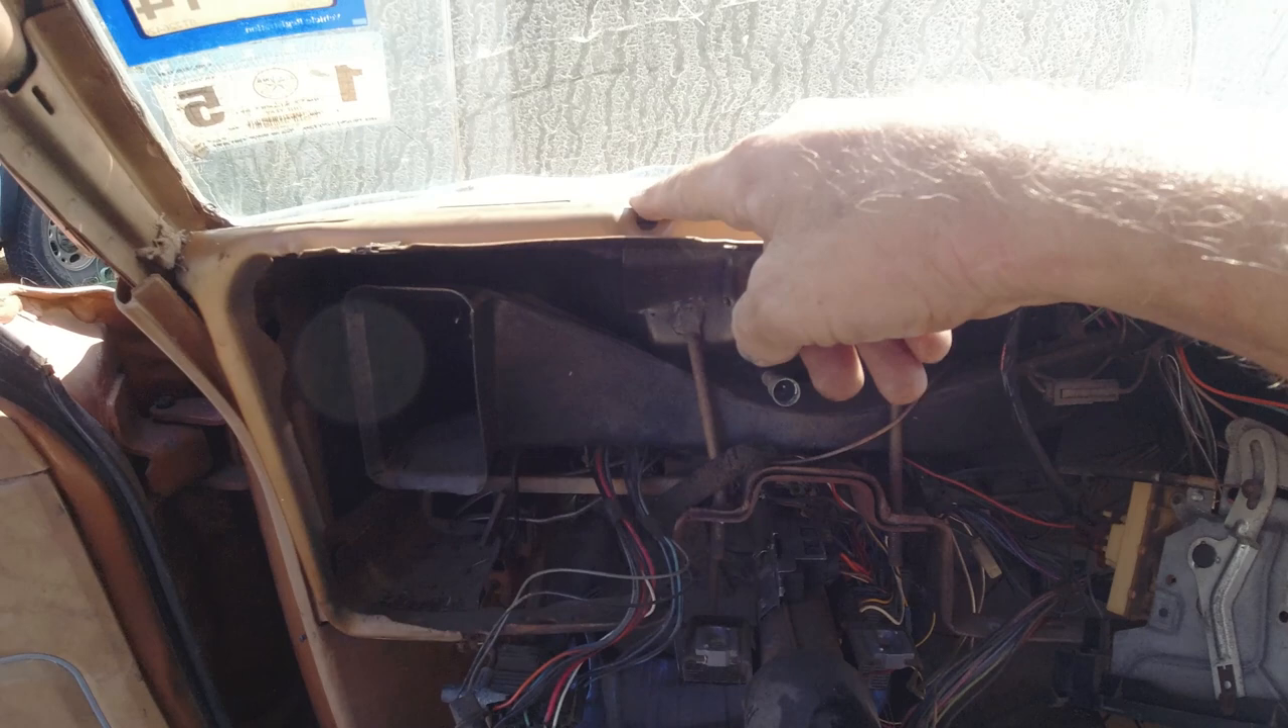I got all the dash taken apart.